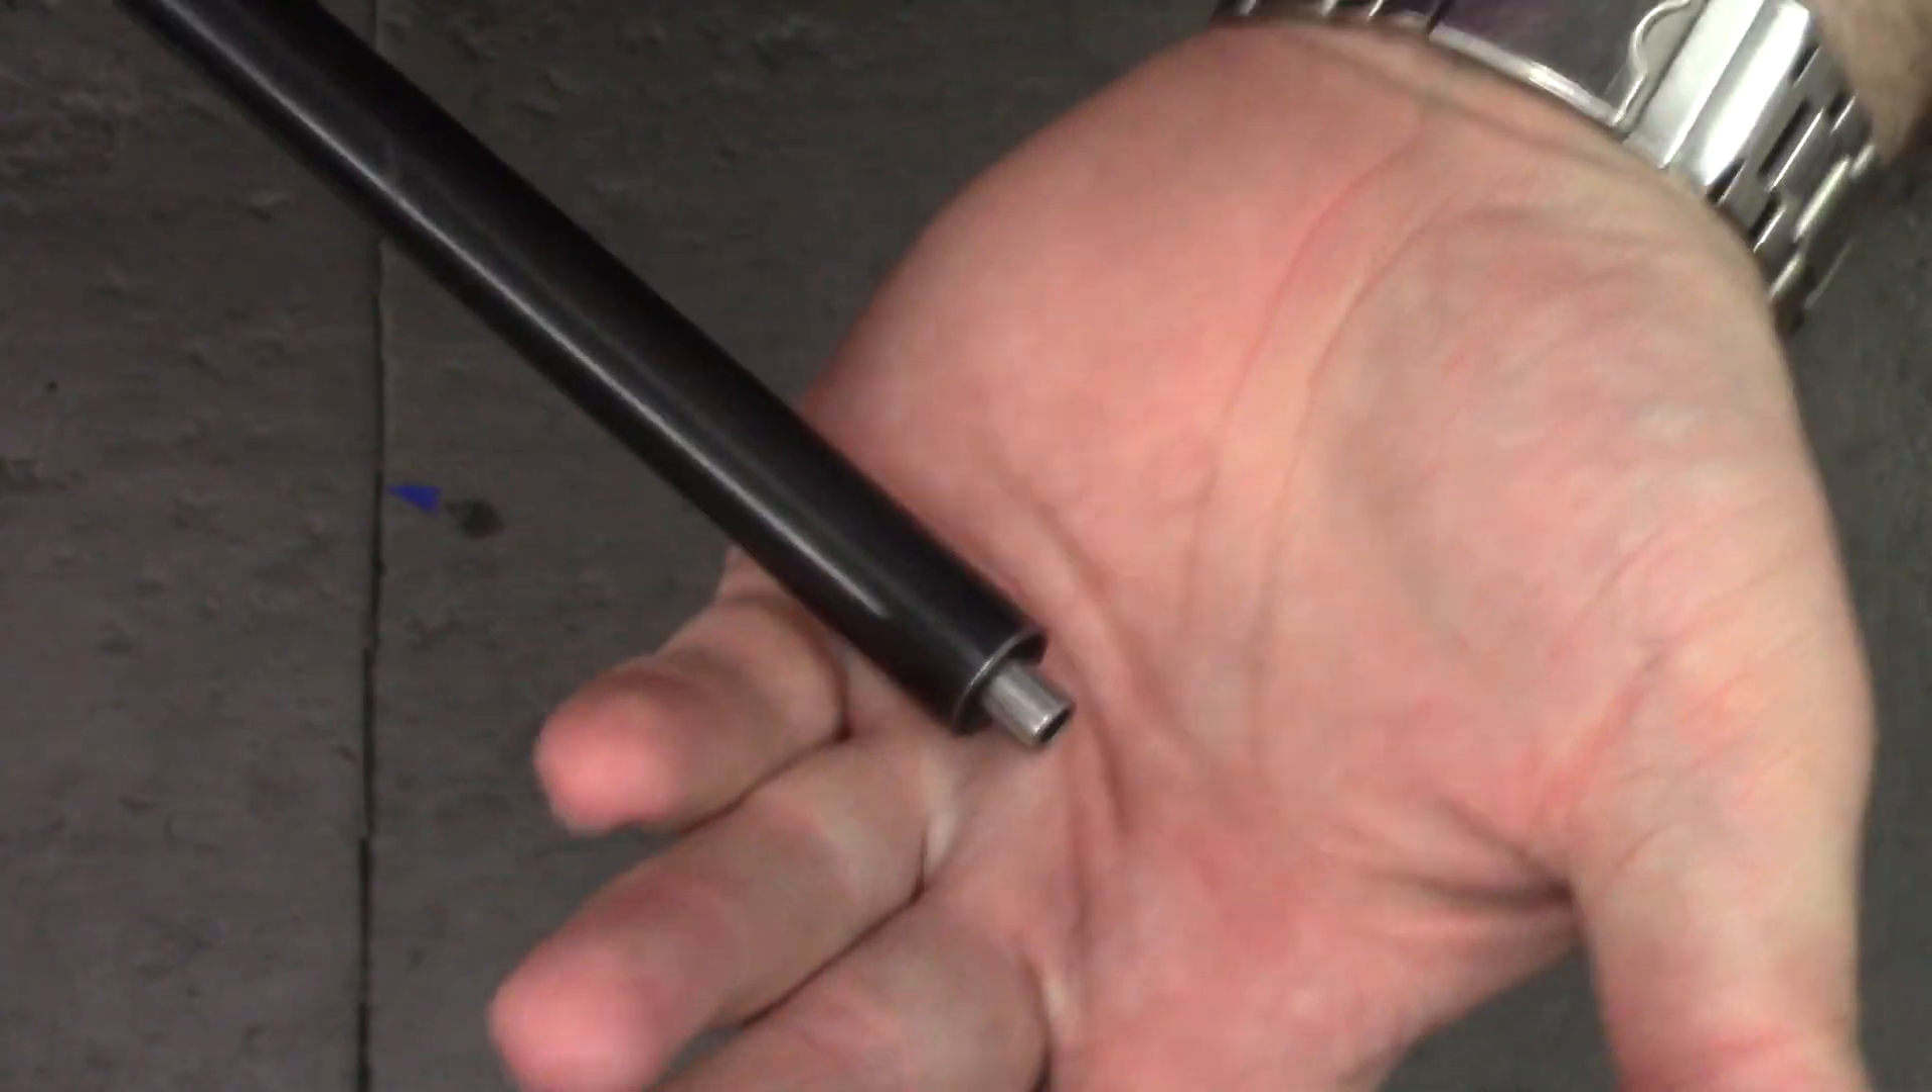There we see the liner sticking out the end.